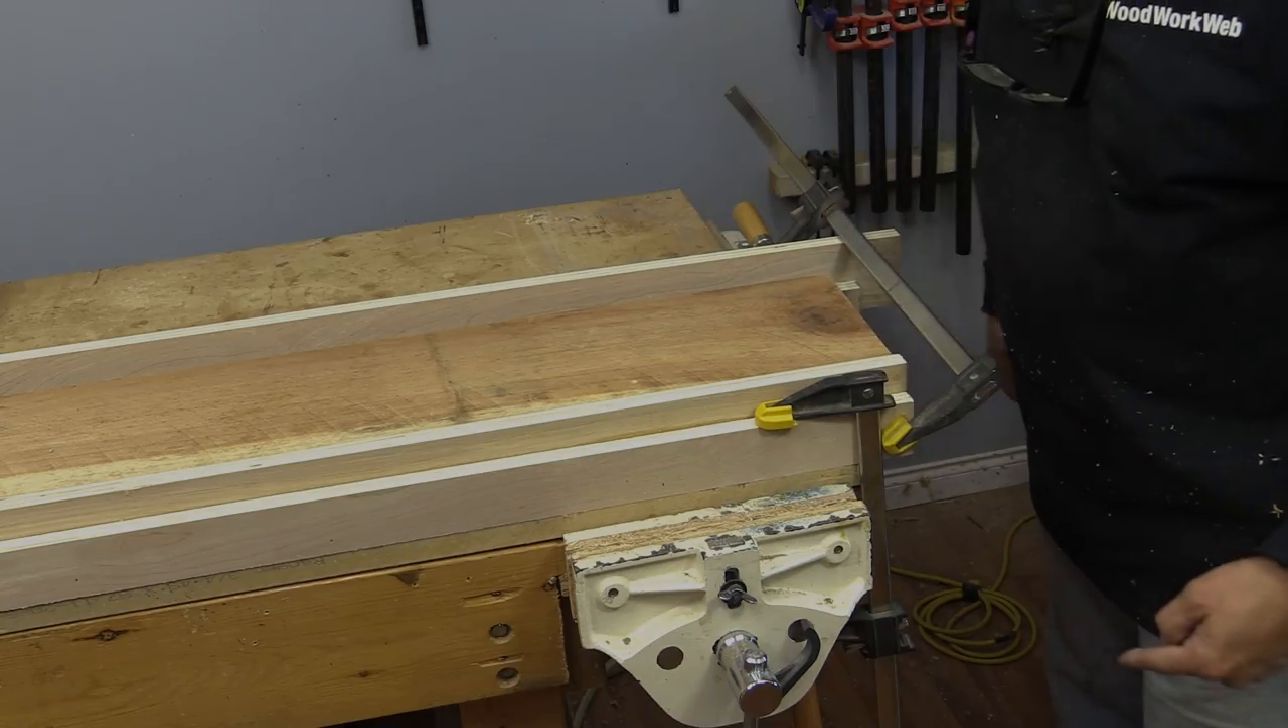You can see that I have the jig the rails clamped to my workbench and I have the wood clamped as well so it's clamped in the jig like this.